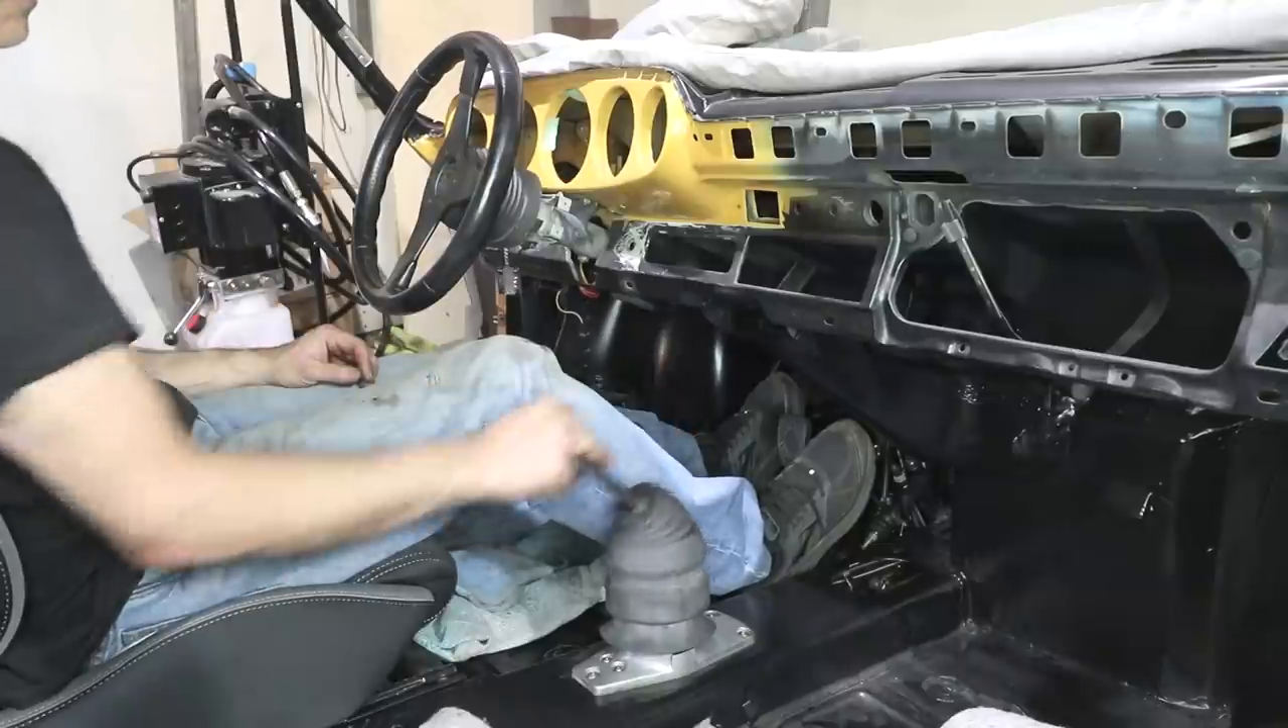No gauges yet. I may or may not put a tachometer in for the first drive.